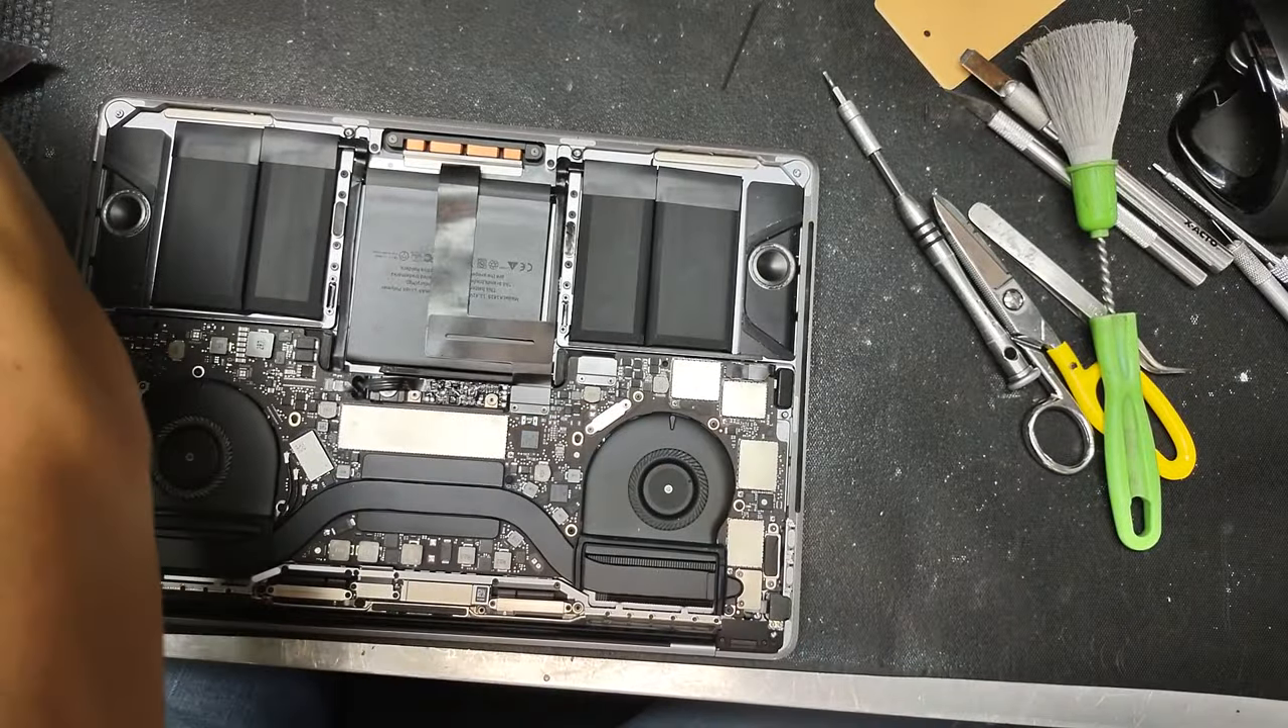All we have to do is put the back back on which we do it in this way.